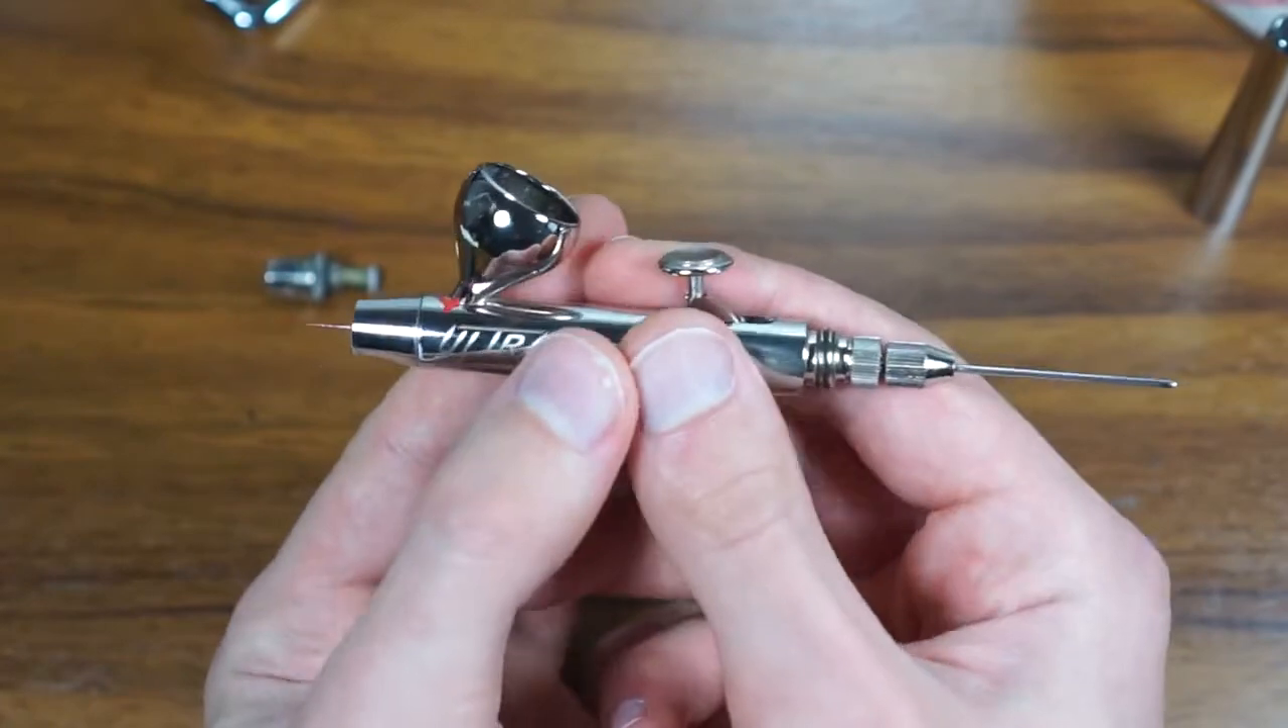So now needle is exposed and you must be very careful.